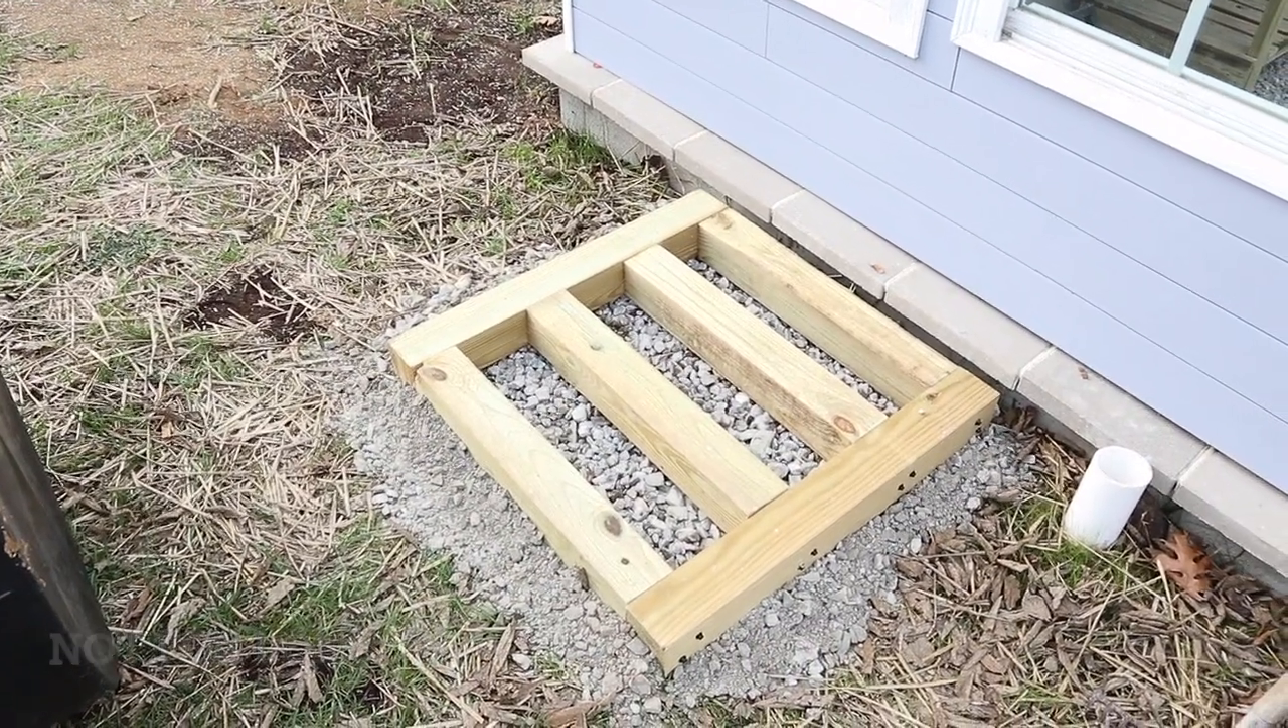So there's the base ready to go all leveled up and compacted and the four by four grid installed.